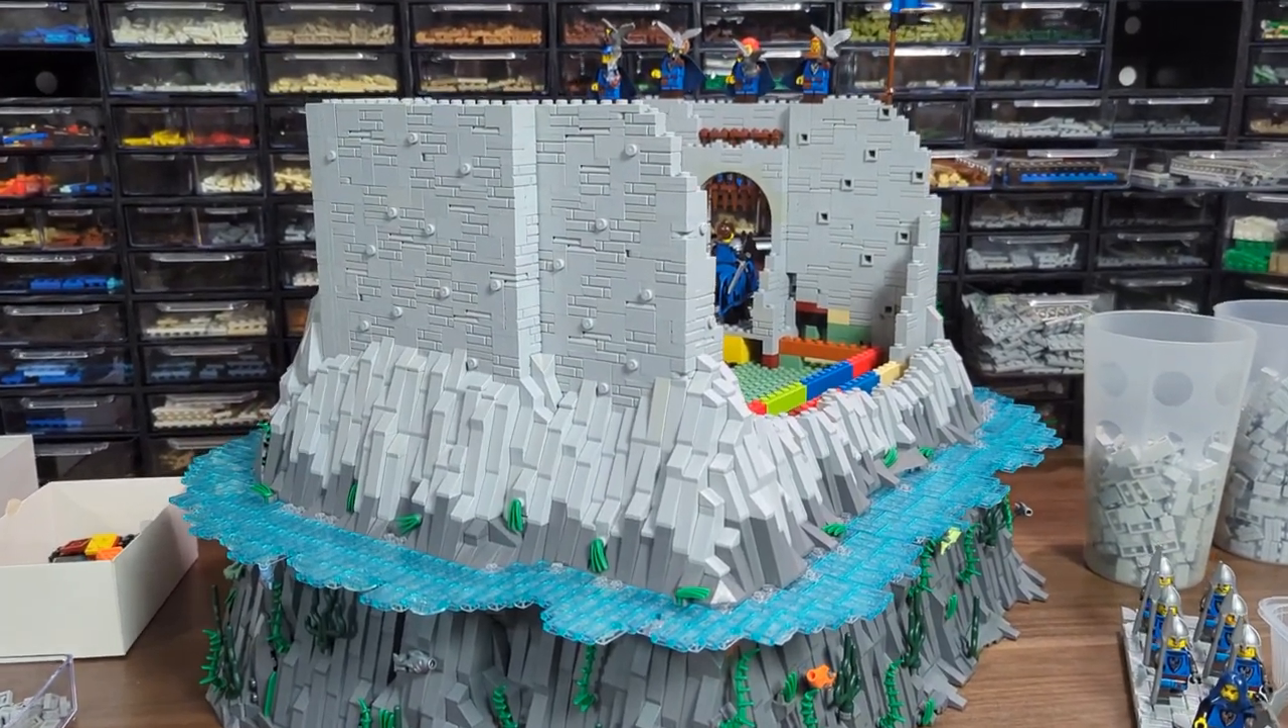We now have most of the walls done and it just looks so good right now. We have three of the sides almost completed.